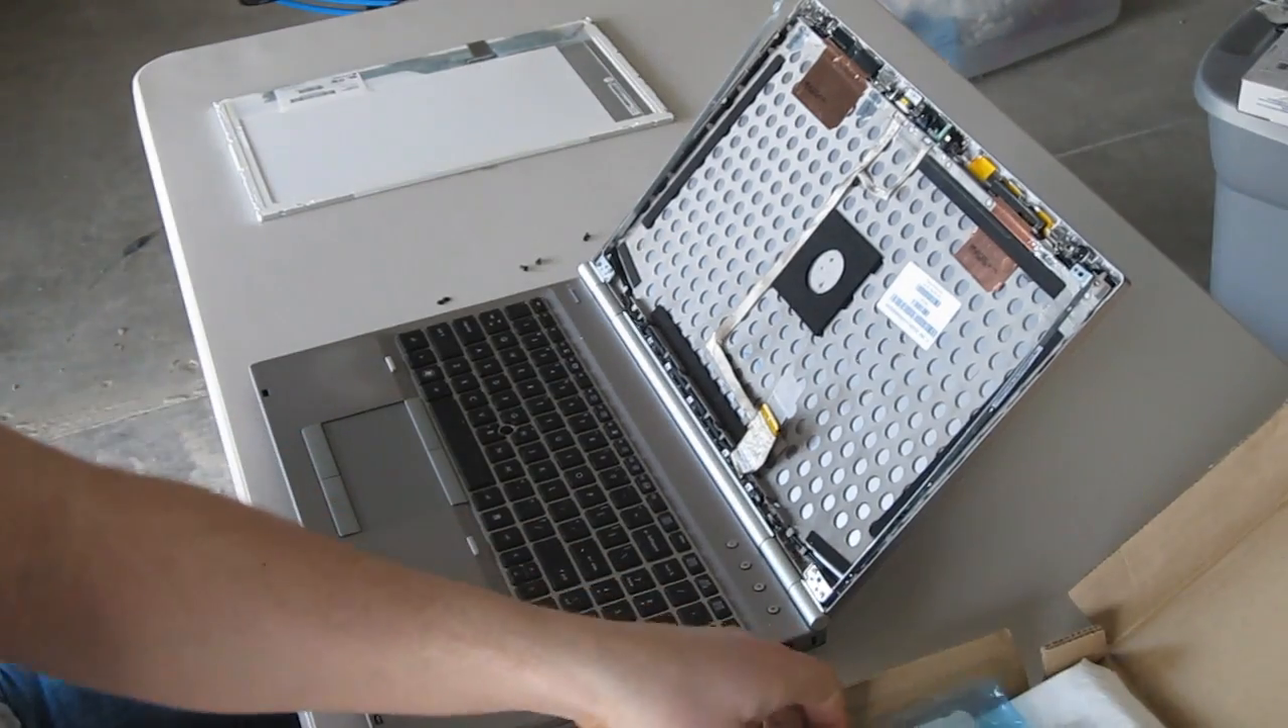So now you've got your panel removed.